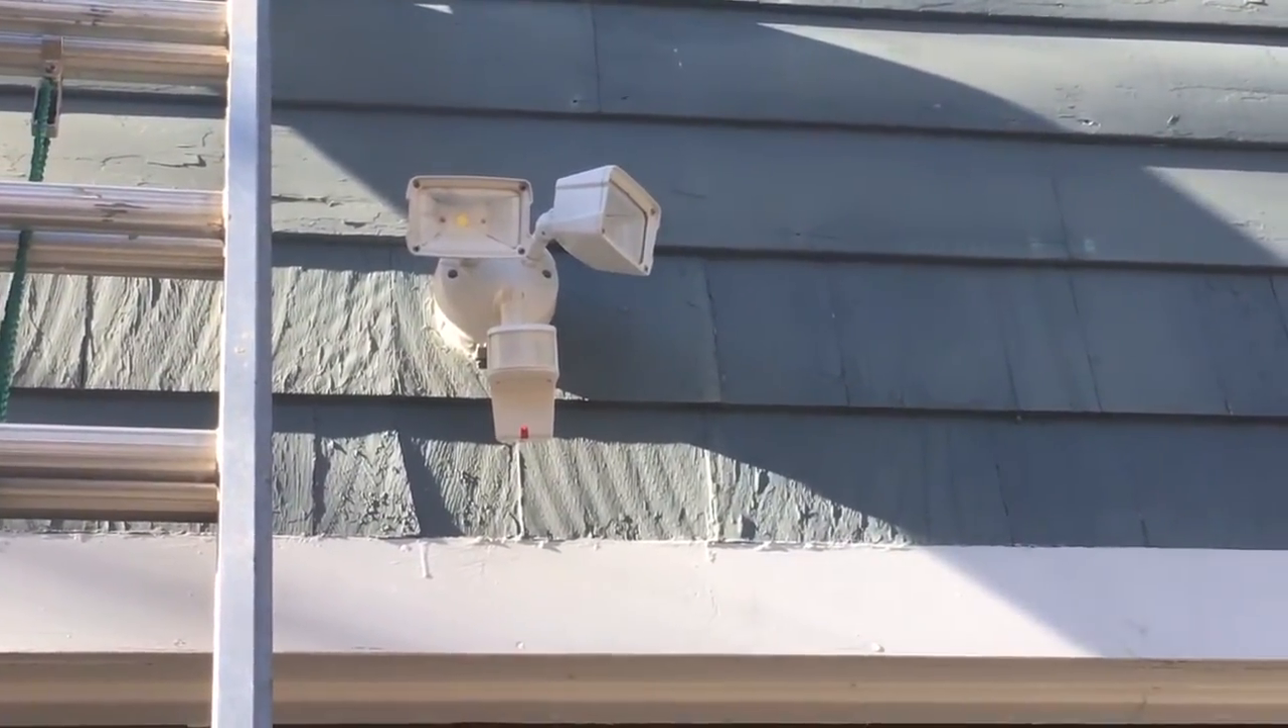I've got my floodlight installed.